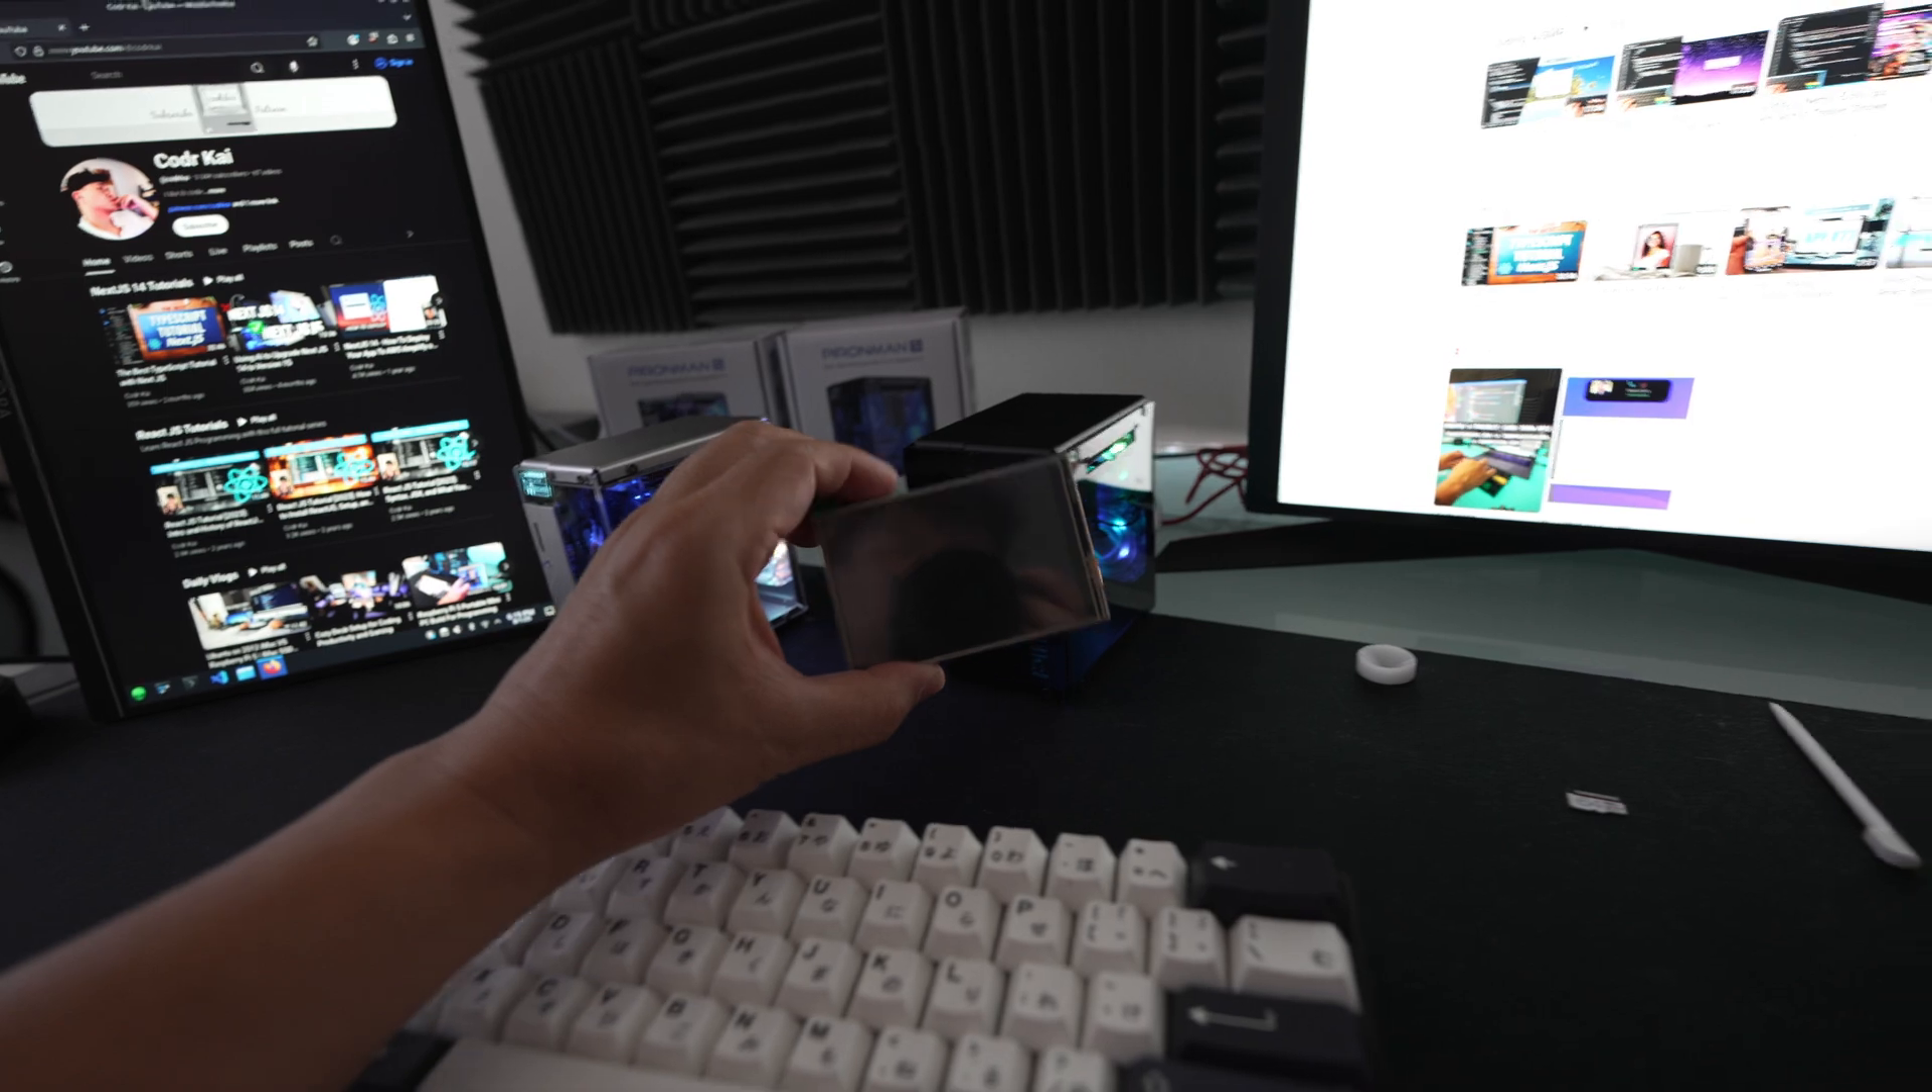I couldn't install this 3 .5 screen yet.